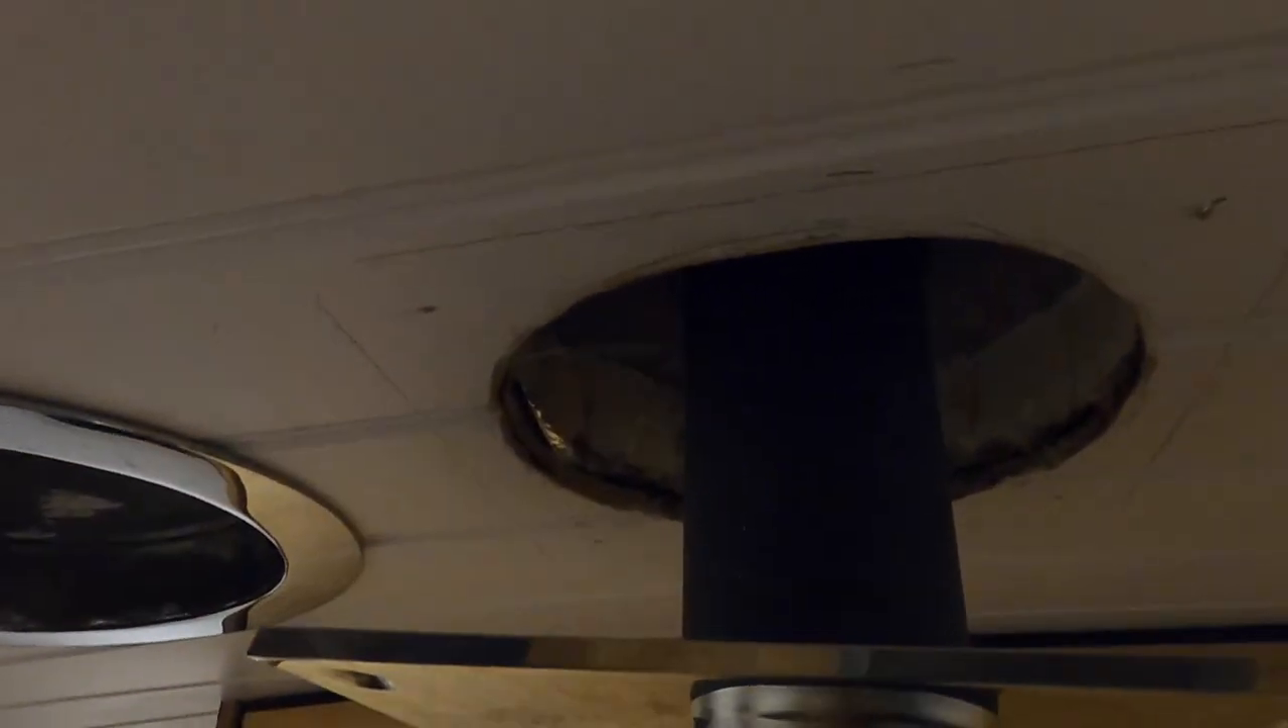I have yet to fill this void with um some fireboard and just need to screw this decorative piece up.